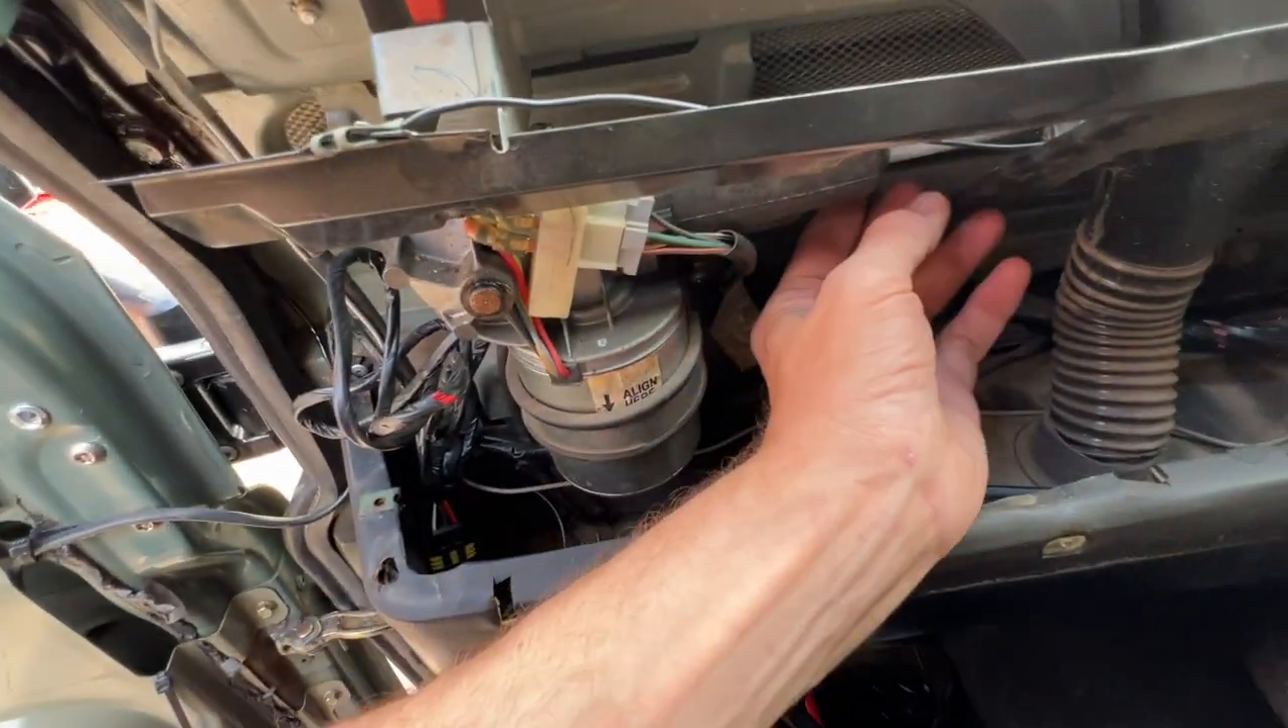I've started to take some of the dash off in here.